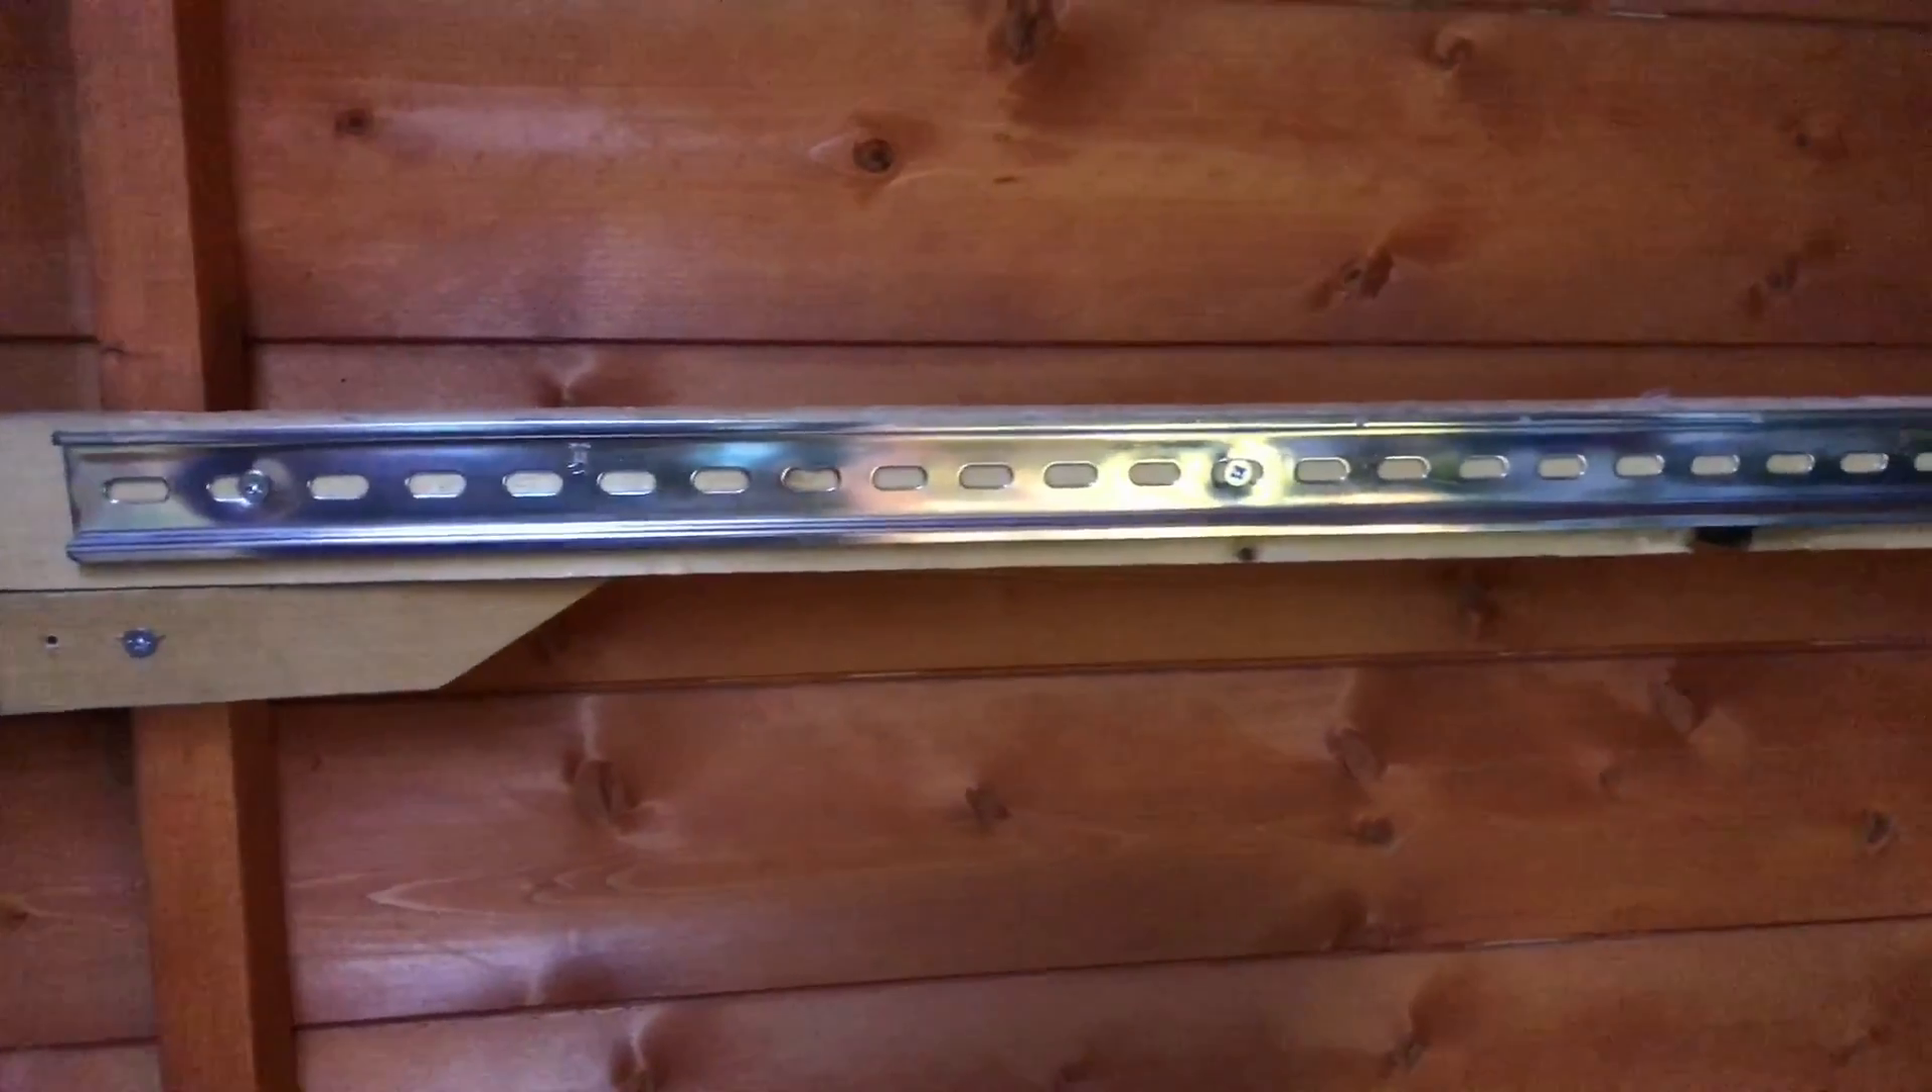There we have a one meter piece of din rail attached to the wall of the shed on that piece of wood.